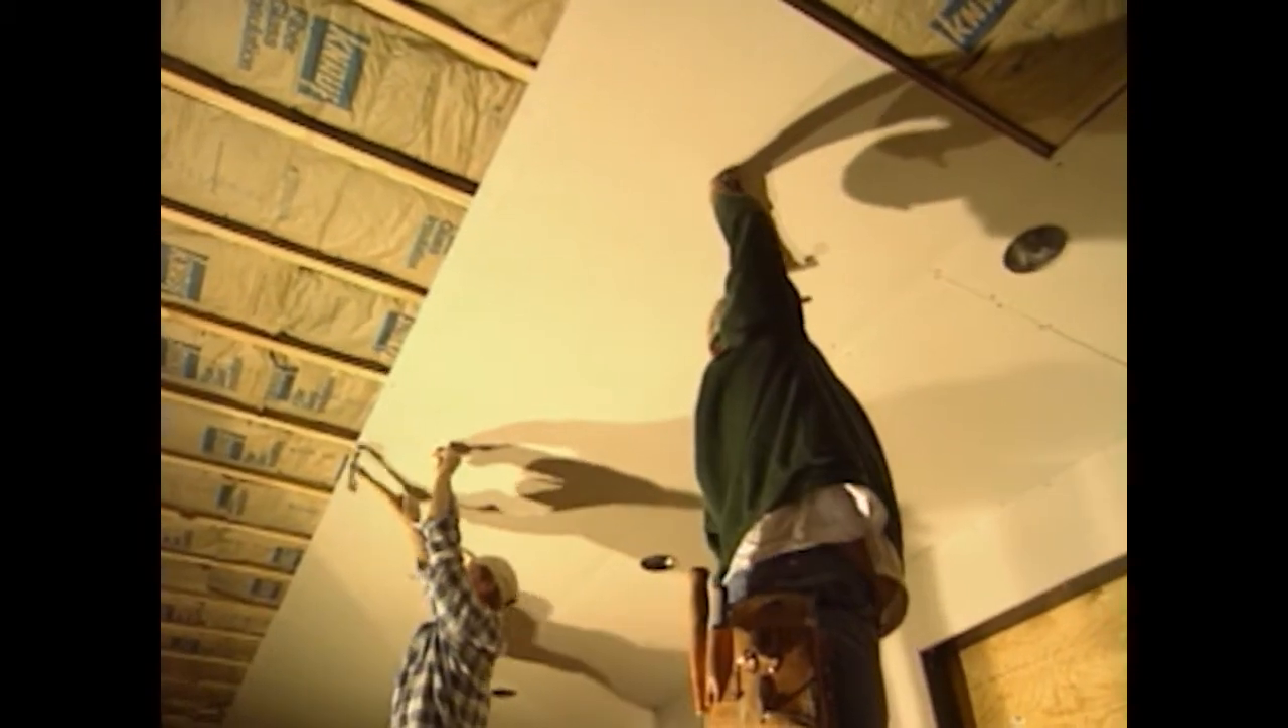Now, about a week ago, our insulation contractor was out to install the insulation in the walls and the ceiling, and that was followed by the drywall hangers.